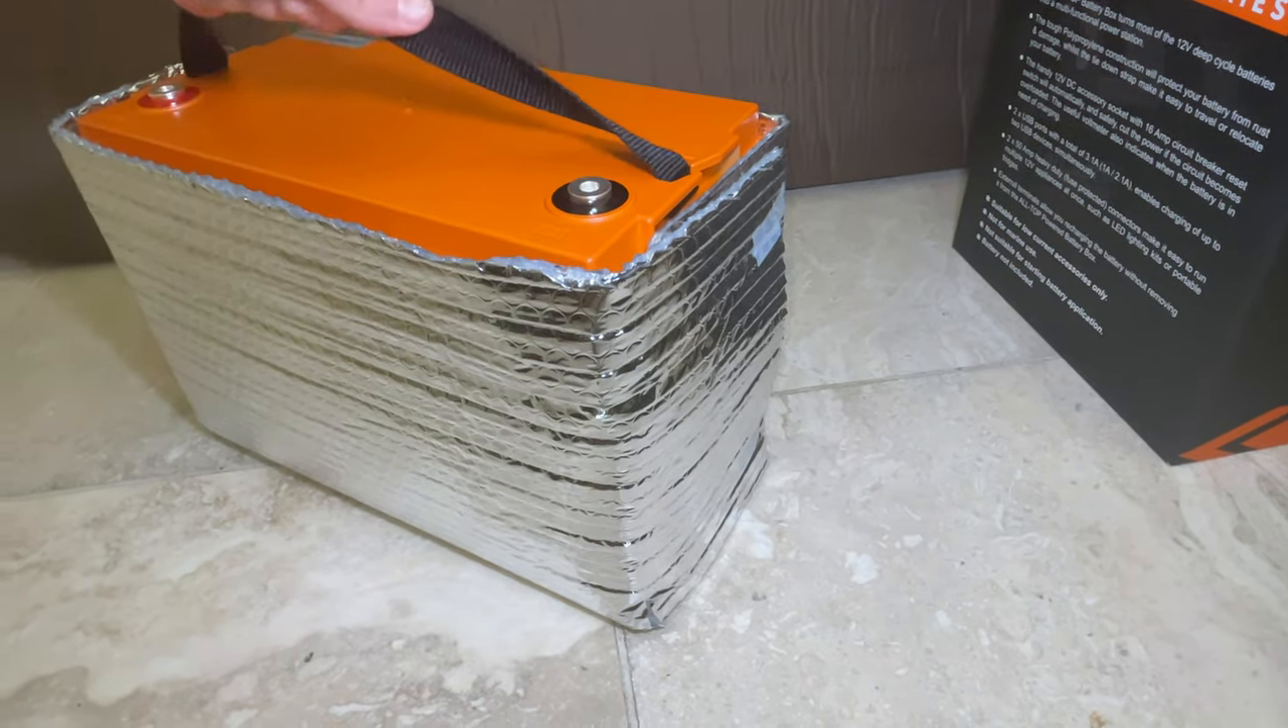Now we finished wrapping the battery.